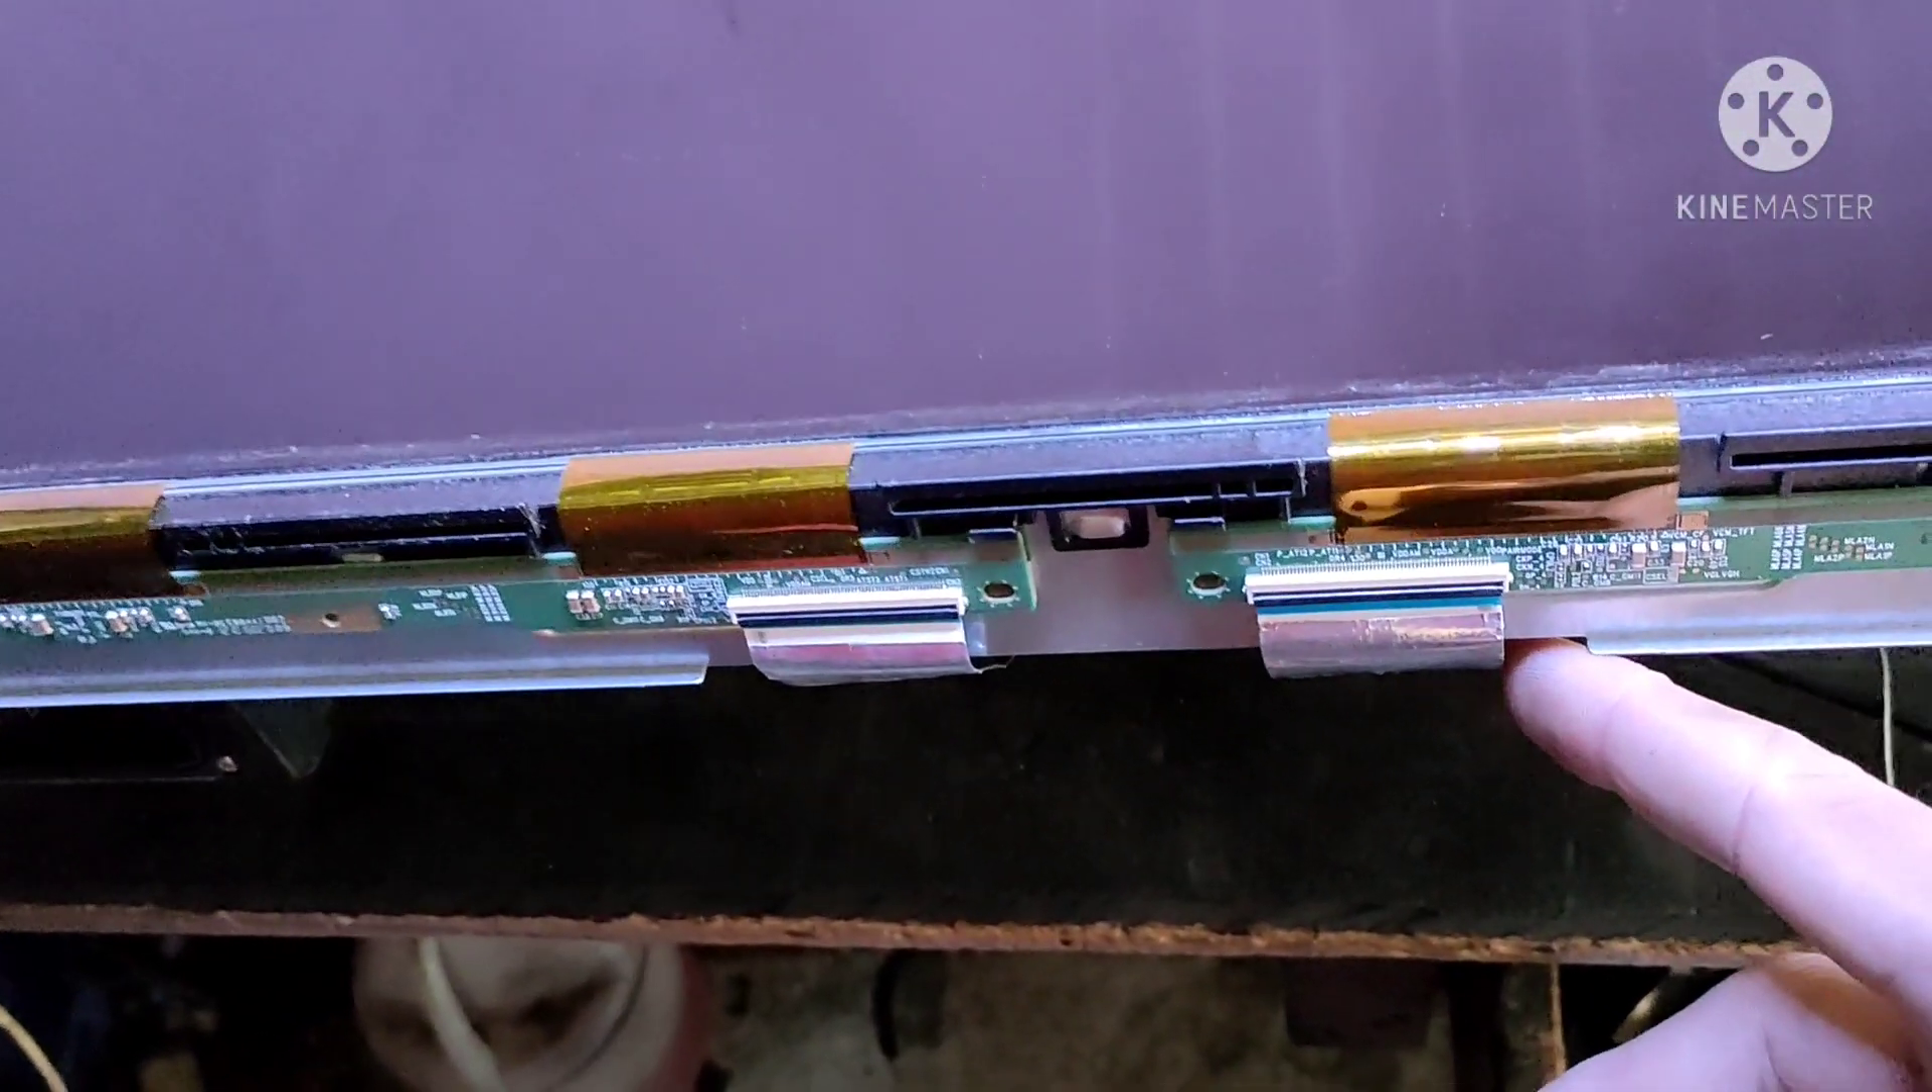So Ito Na Nalagay Na Natin Yung Ating Ribbon Parehas Na Nakakabit.